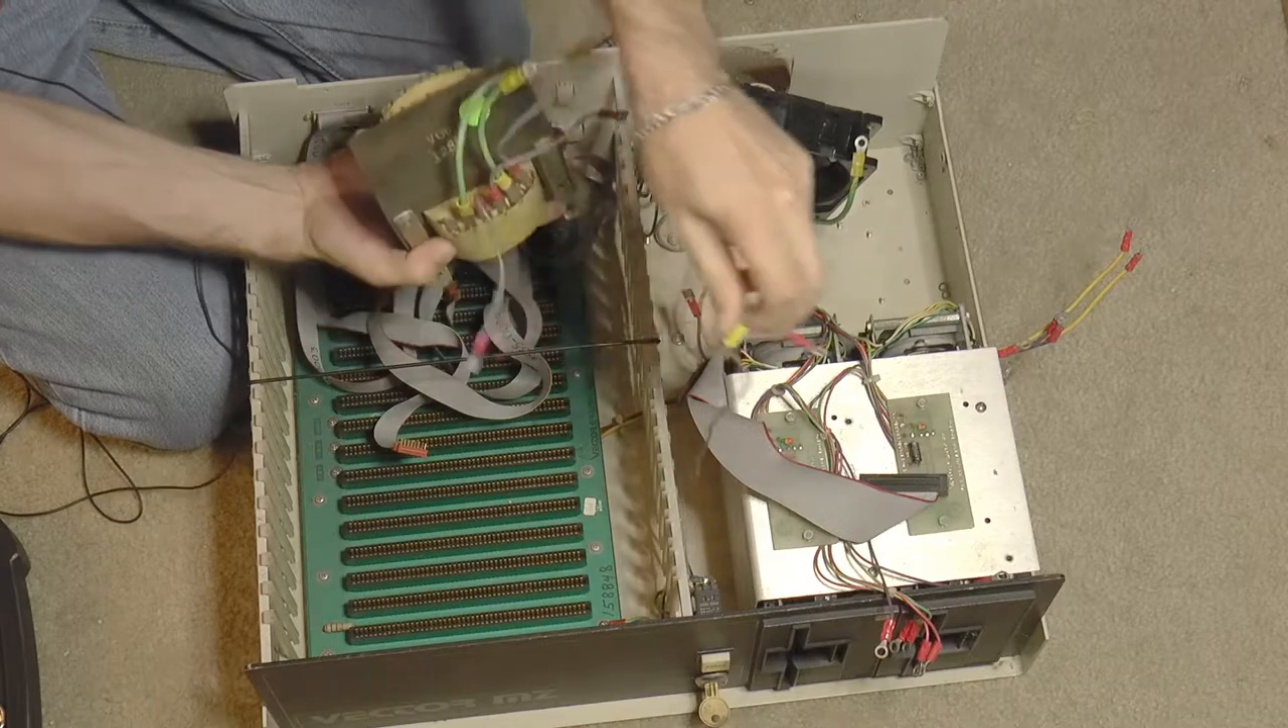So we lift the transformer out, up and out. Okay. There we go.